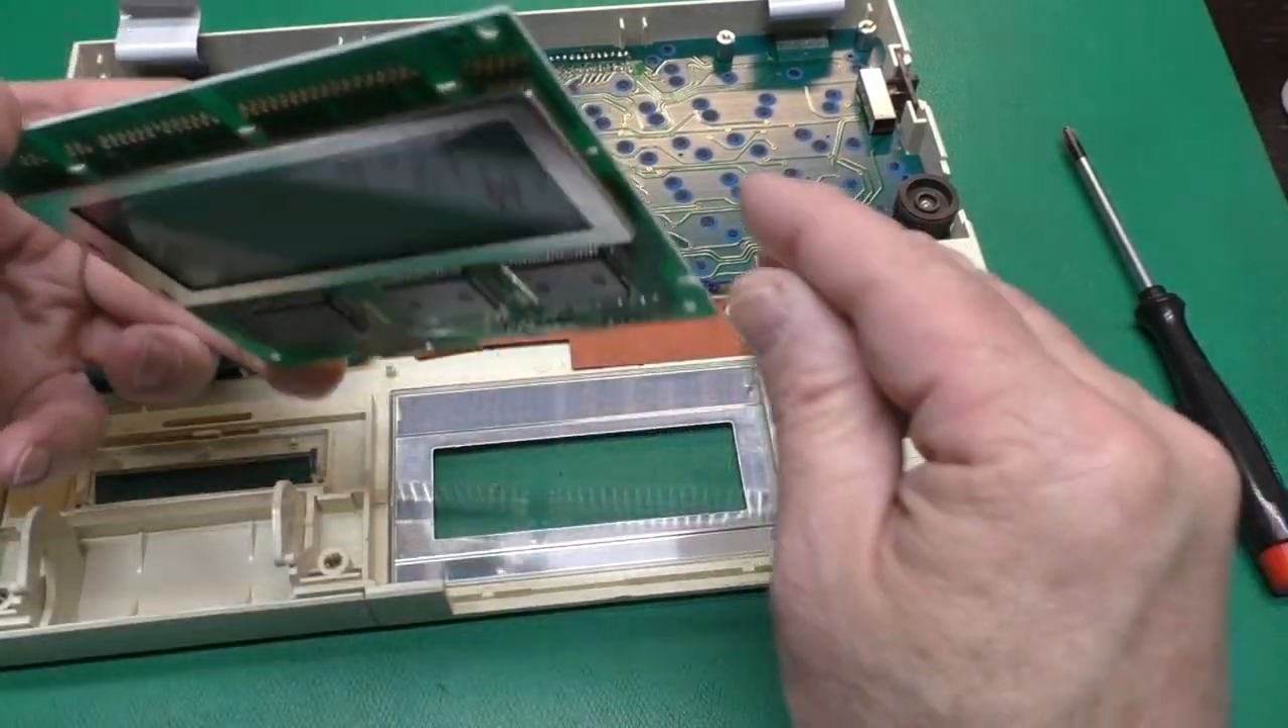Now we've got our LCD out.